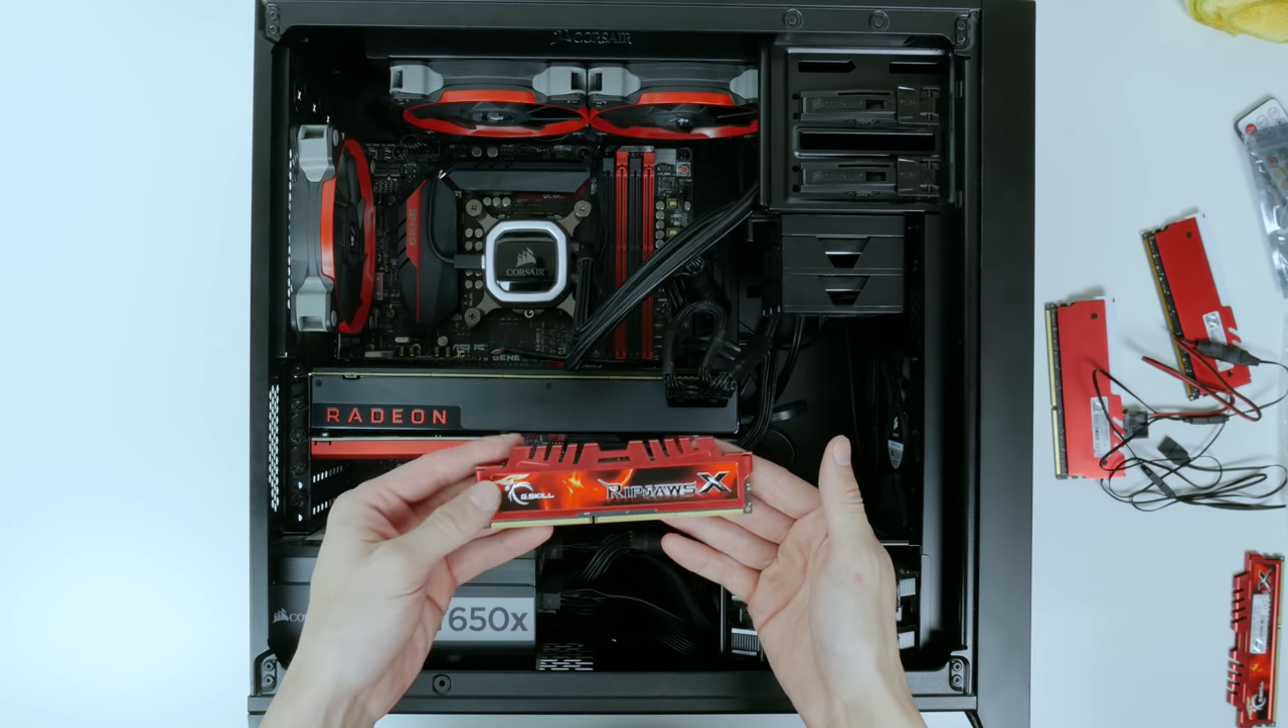So I've taken the RAM out of the computer.